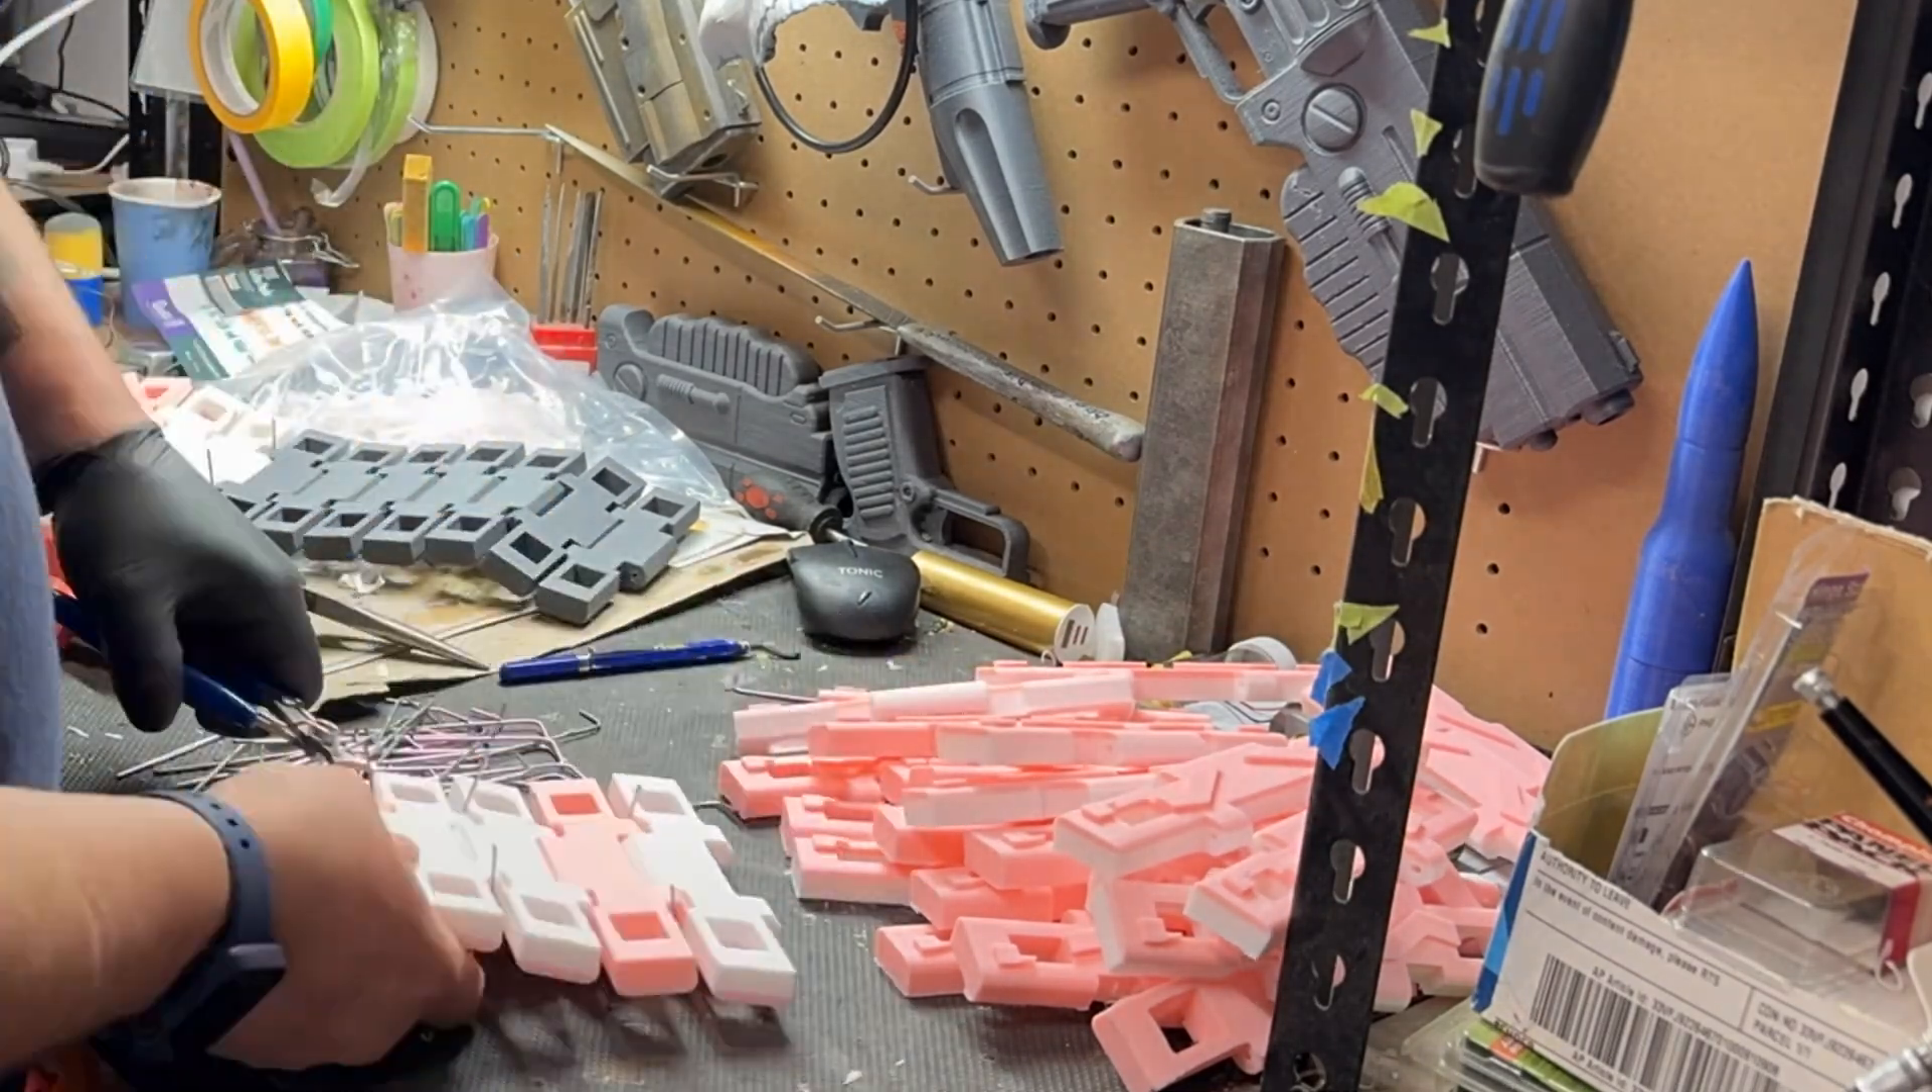The second part I've done so far with this WALL -E build is I have started the tank treads.